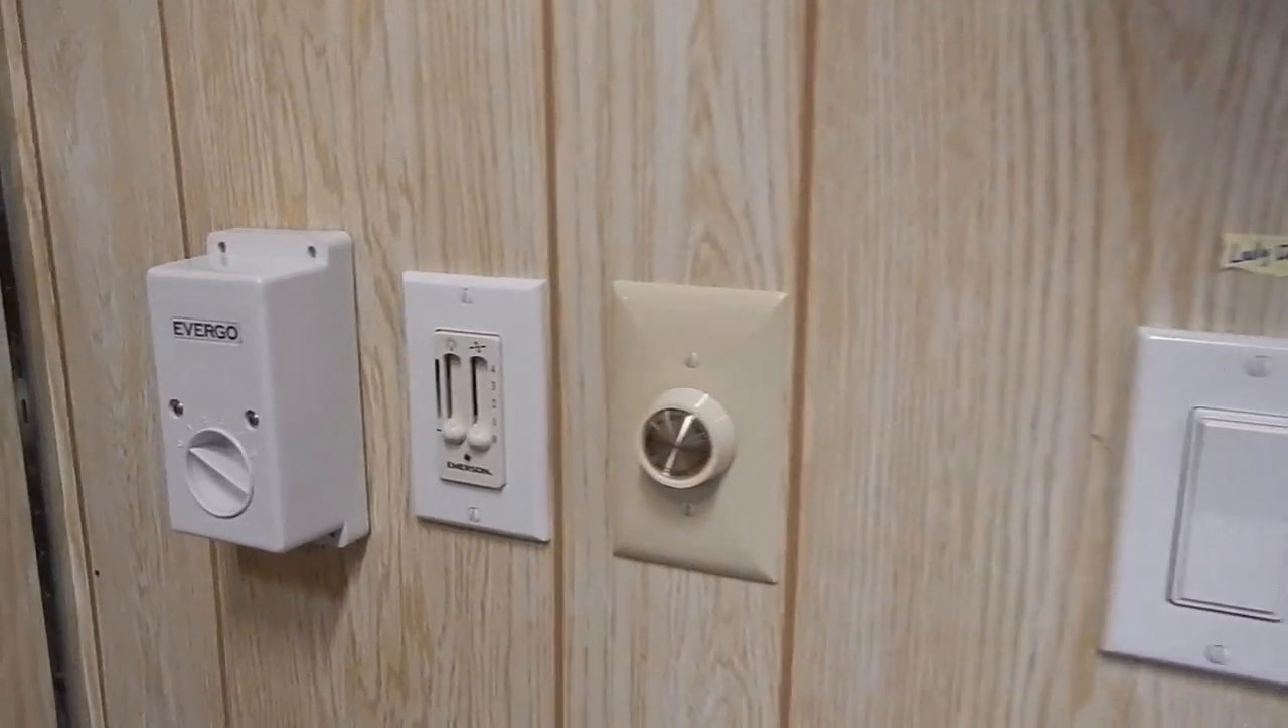I have switches and wall controls in place. I've just been working over here a little bit this afternoon and wanted to show you that I'm pretty much done on this end now.